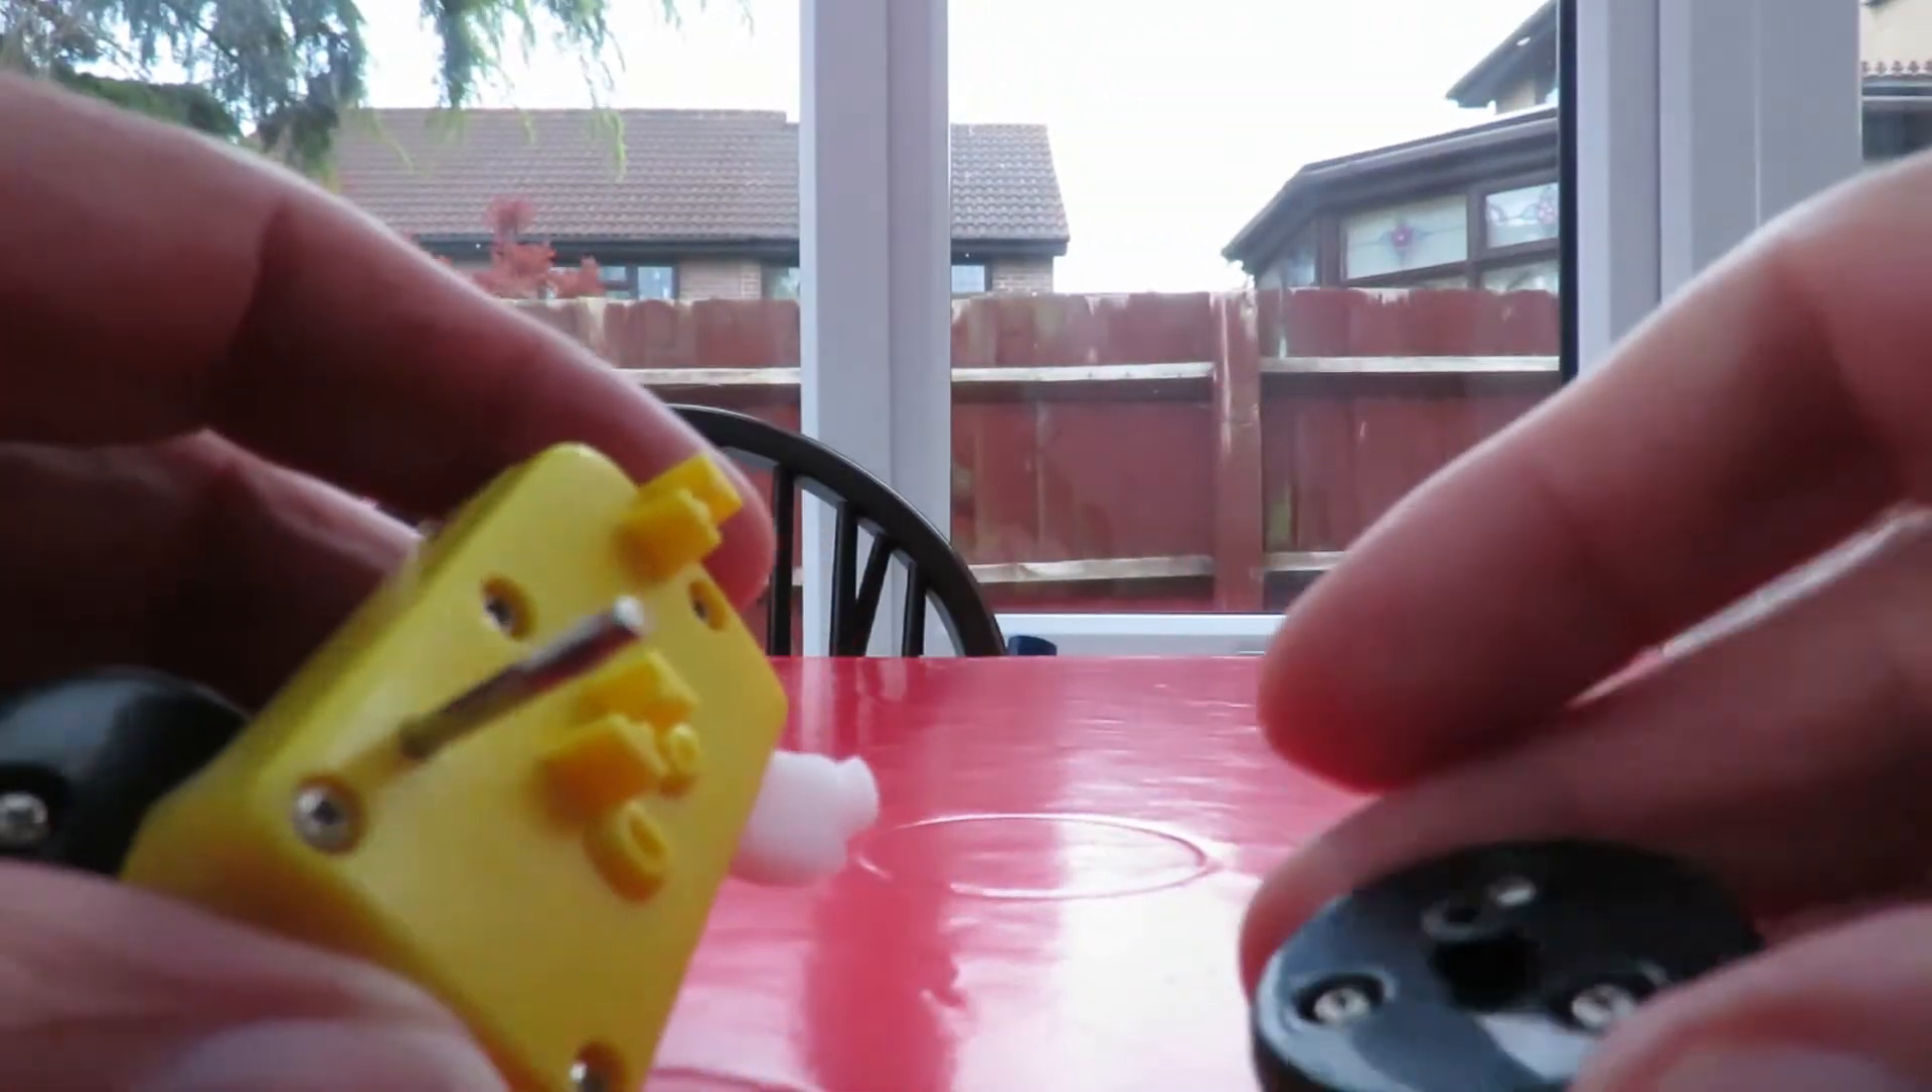We've got the wheel off eventually.